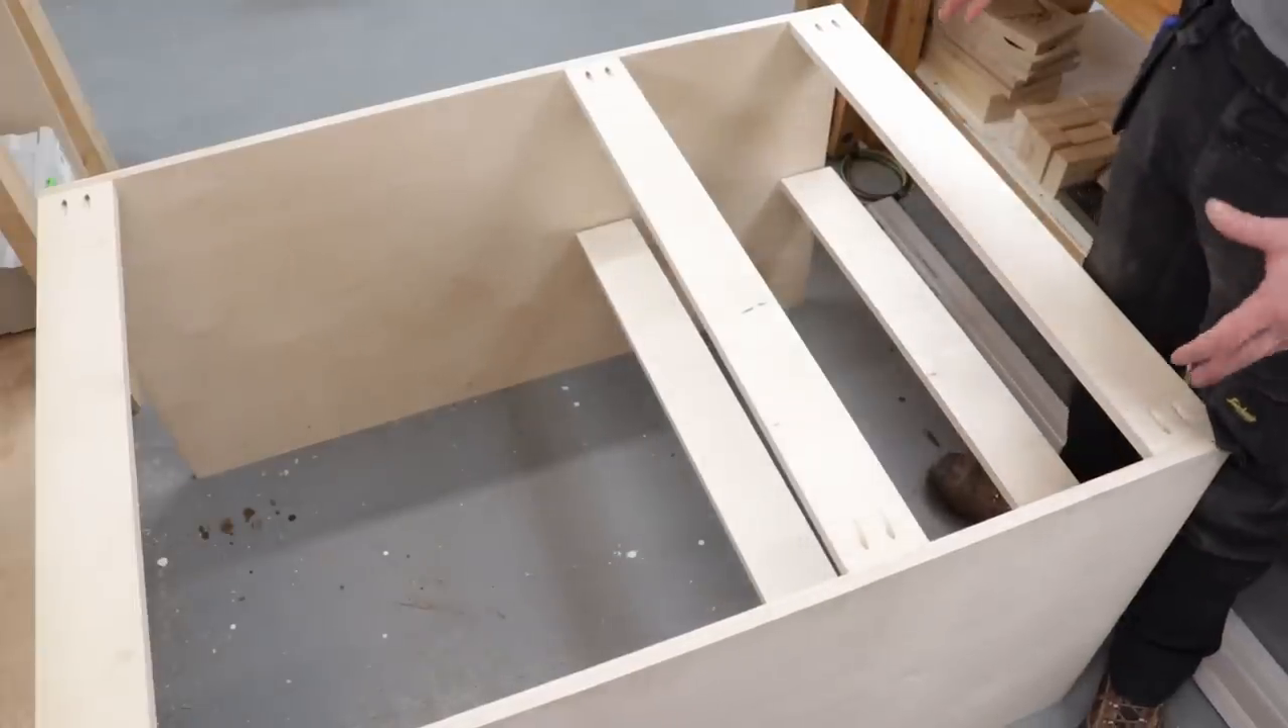Most of the carcass is assembled now.